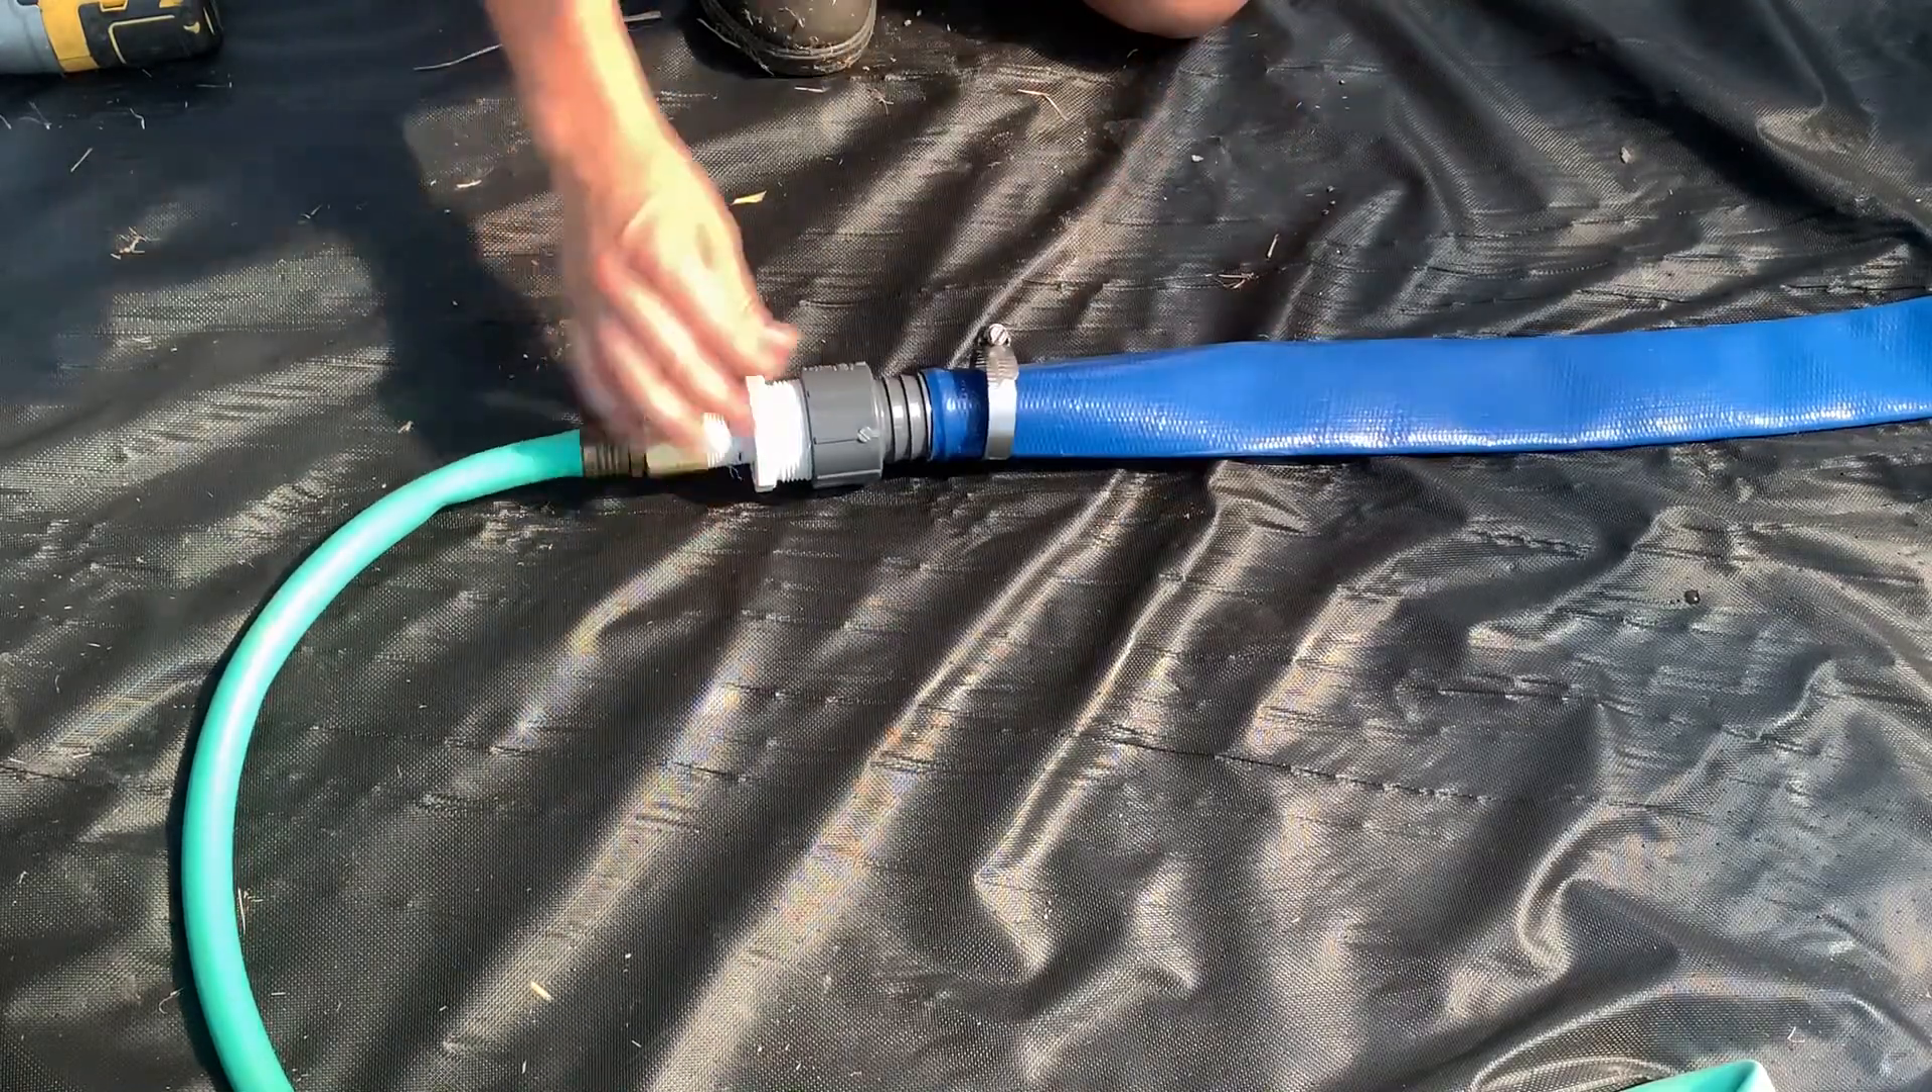As you see, the insert adapter is not fully touching the lay flat all the way up to the top here.